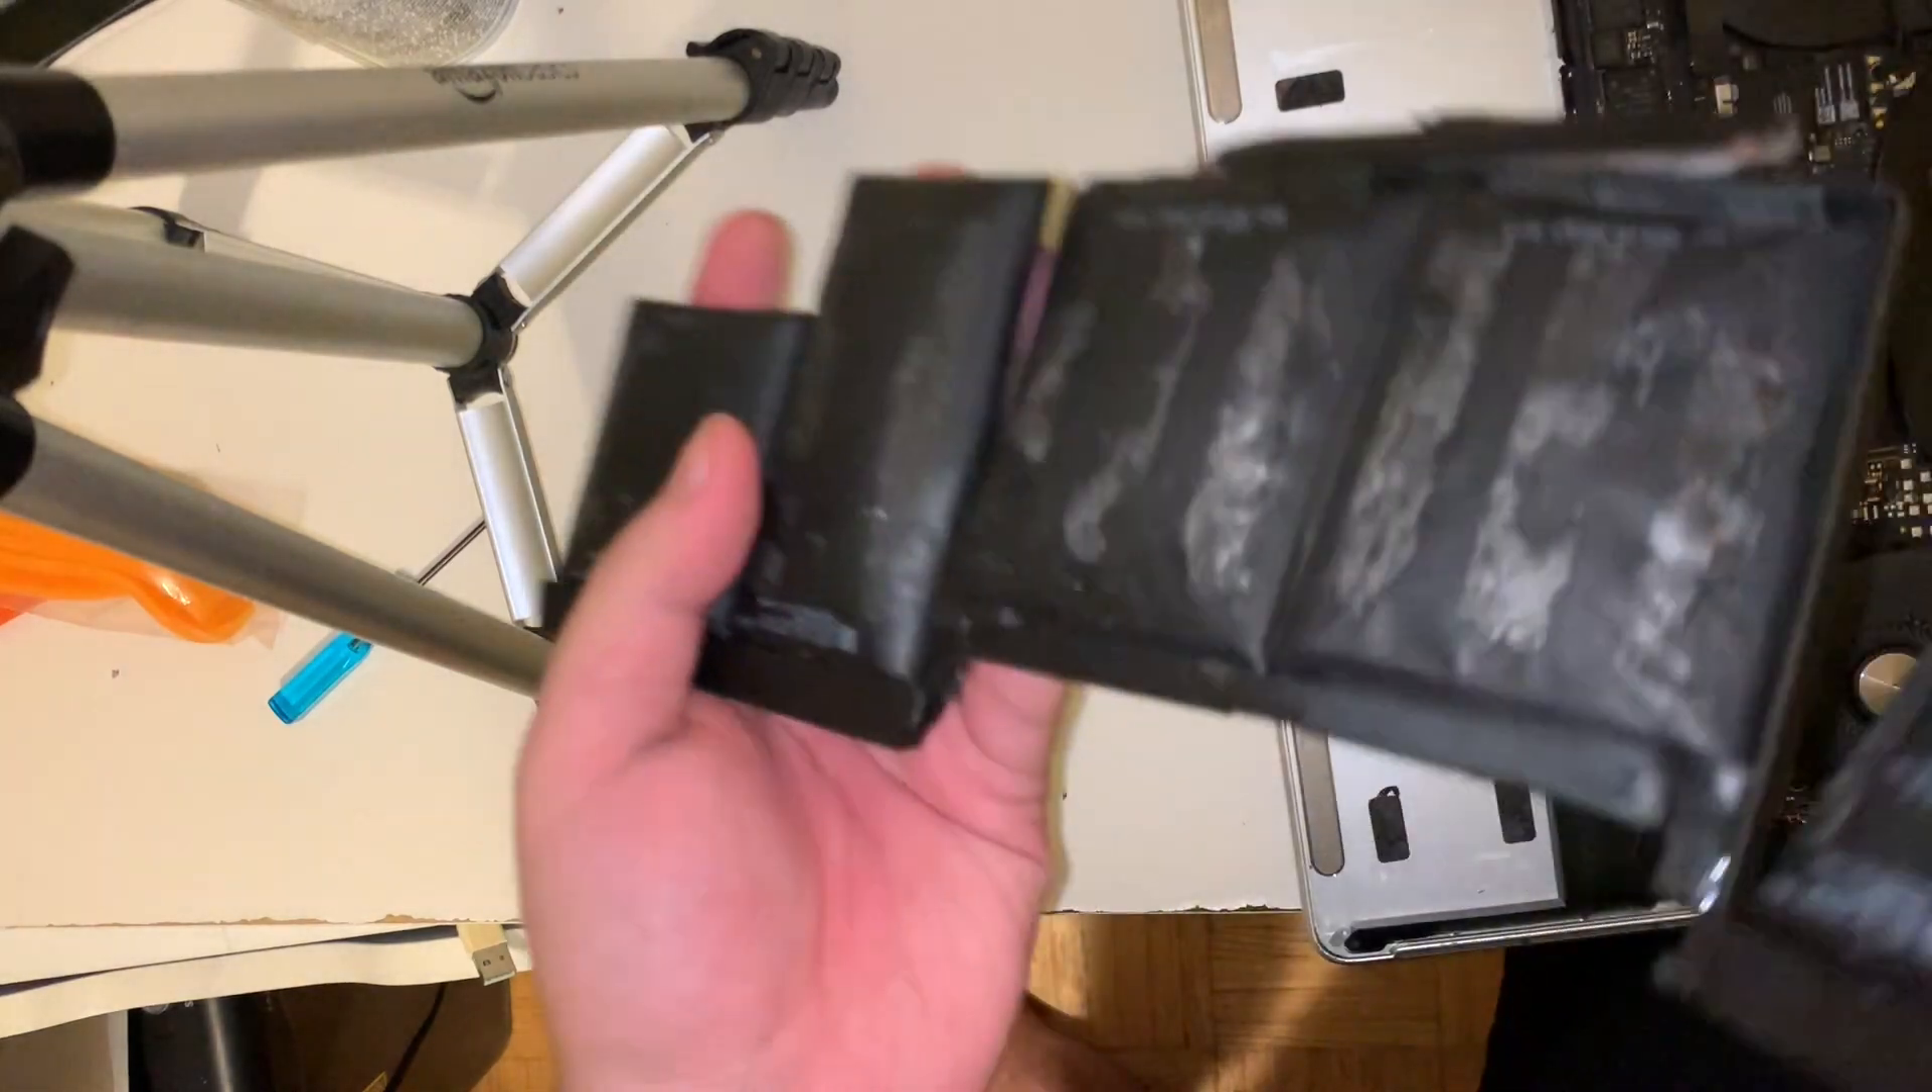After approximately 40 minutes of scraping I was able to remove the battery.